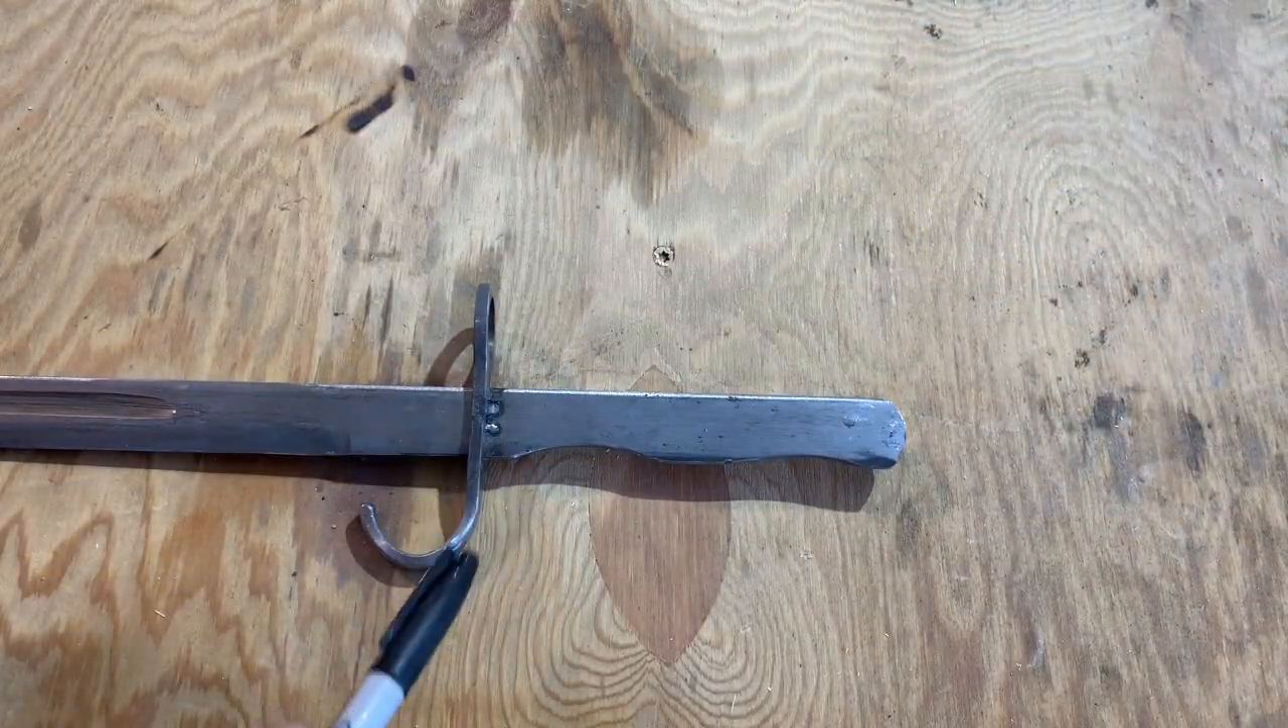Okay, so, here is the bayonet. We've got the quillion on.